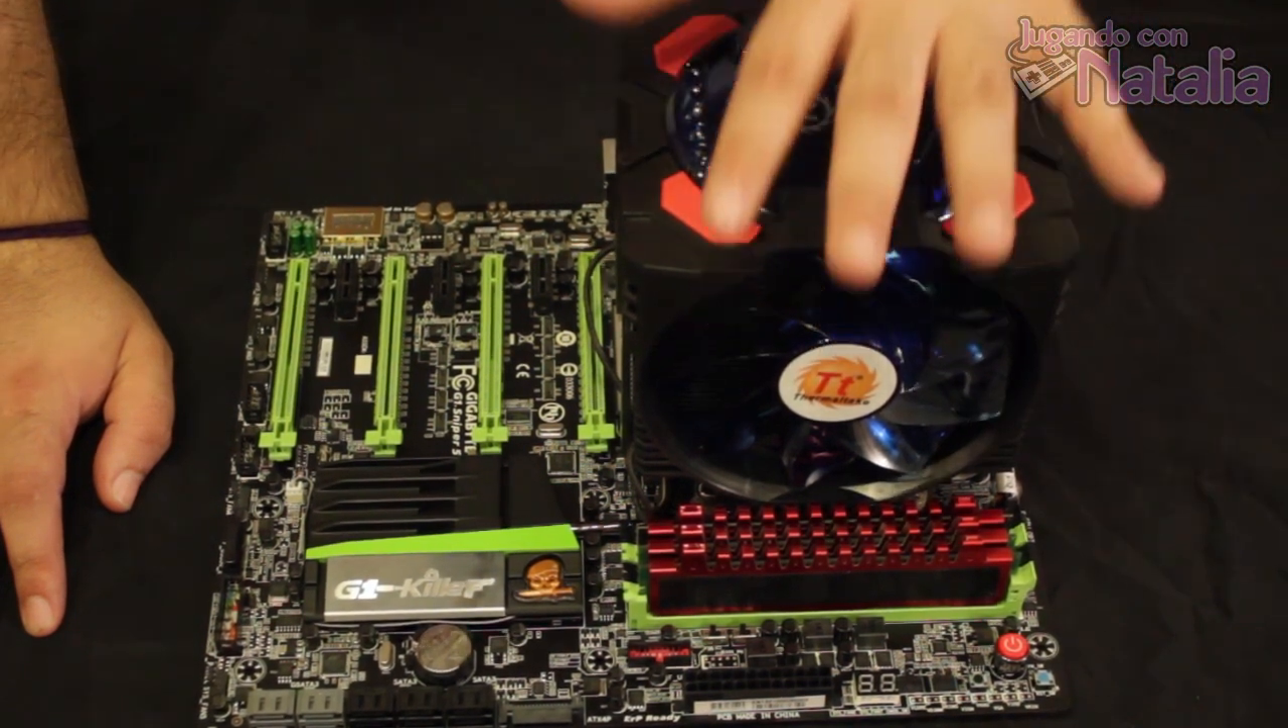Bueno, con esto queda el mother ya casi completo. Tenemos las memorias conectadas.